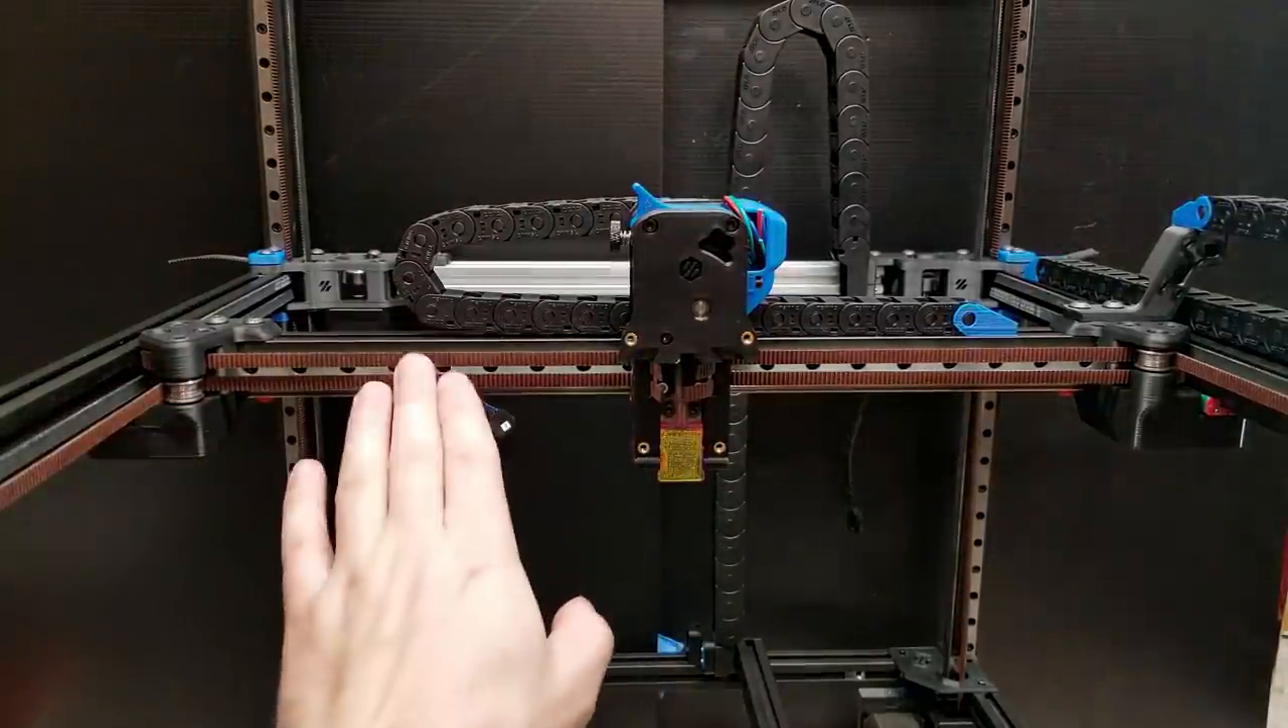I've gone ahead and installed my XY belts.